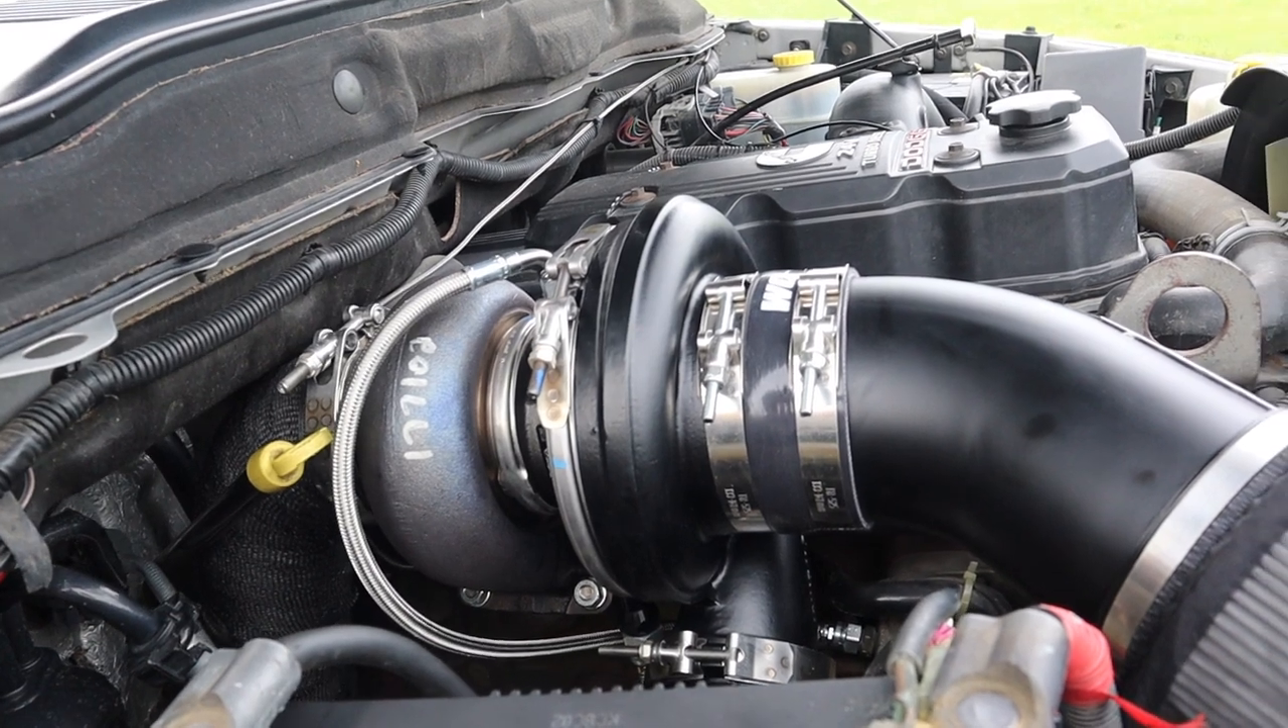We do have a turbo blanket to go on there. We just haven't put it on yet.